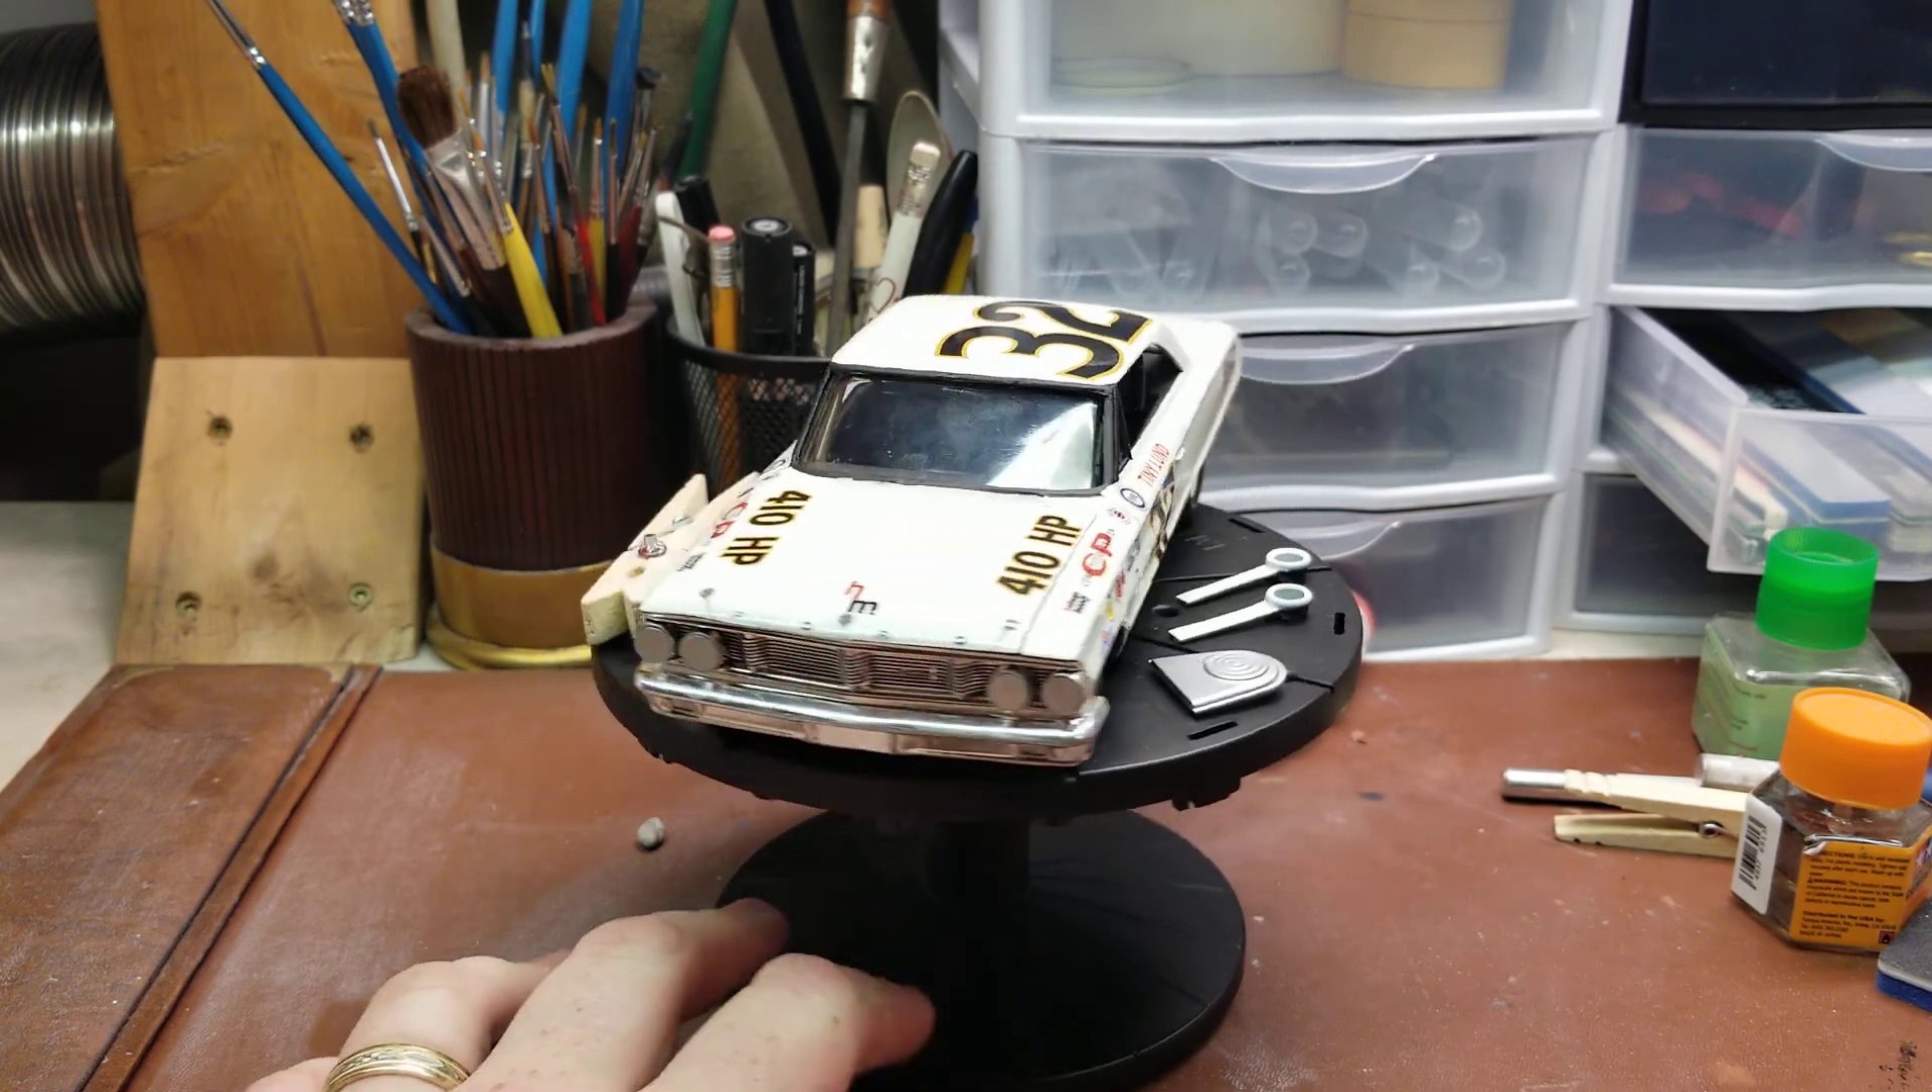There are a few parts as you can see kind of laying around the body that I do need to finish up.